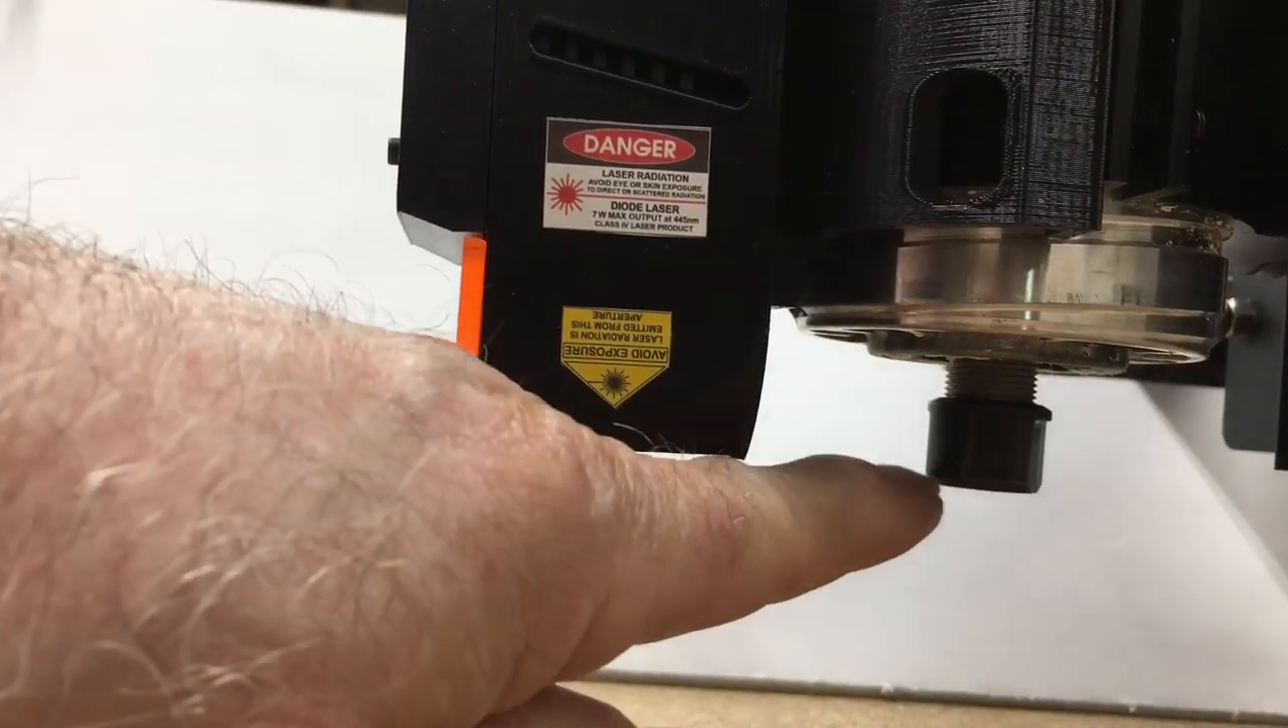Now to adjust the height, we need this laser to be just below the bottom of this spindle. And you can see right now that this is actually higher than the spindle. And this is at the lowest point.